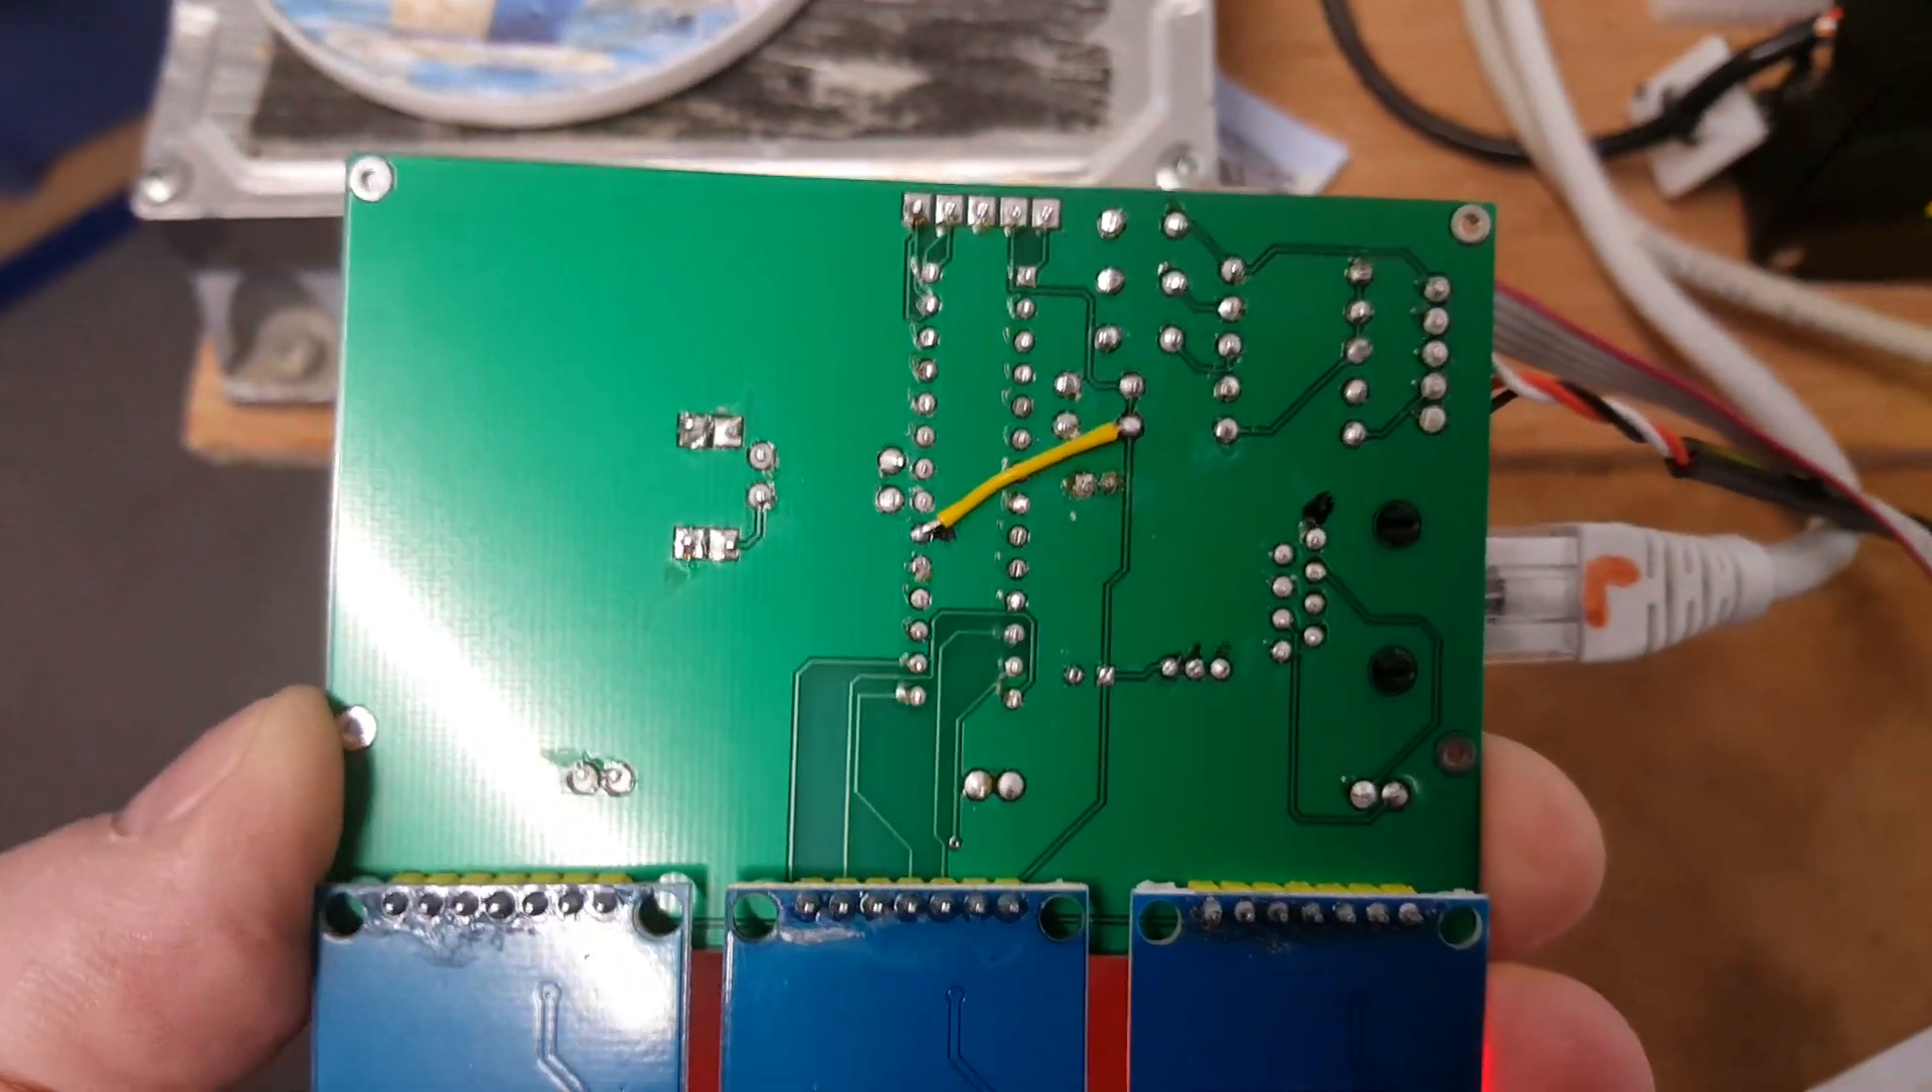I actually put a wire on my one, just a wire, that wire link through the plus 5V to the PIC power pin.